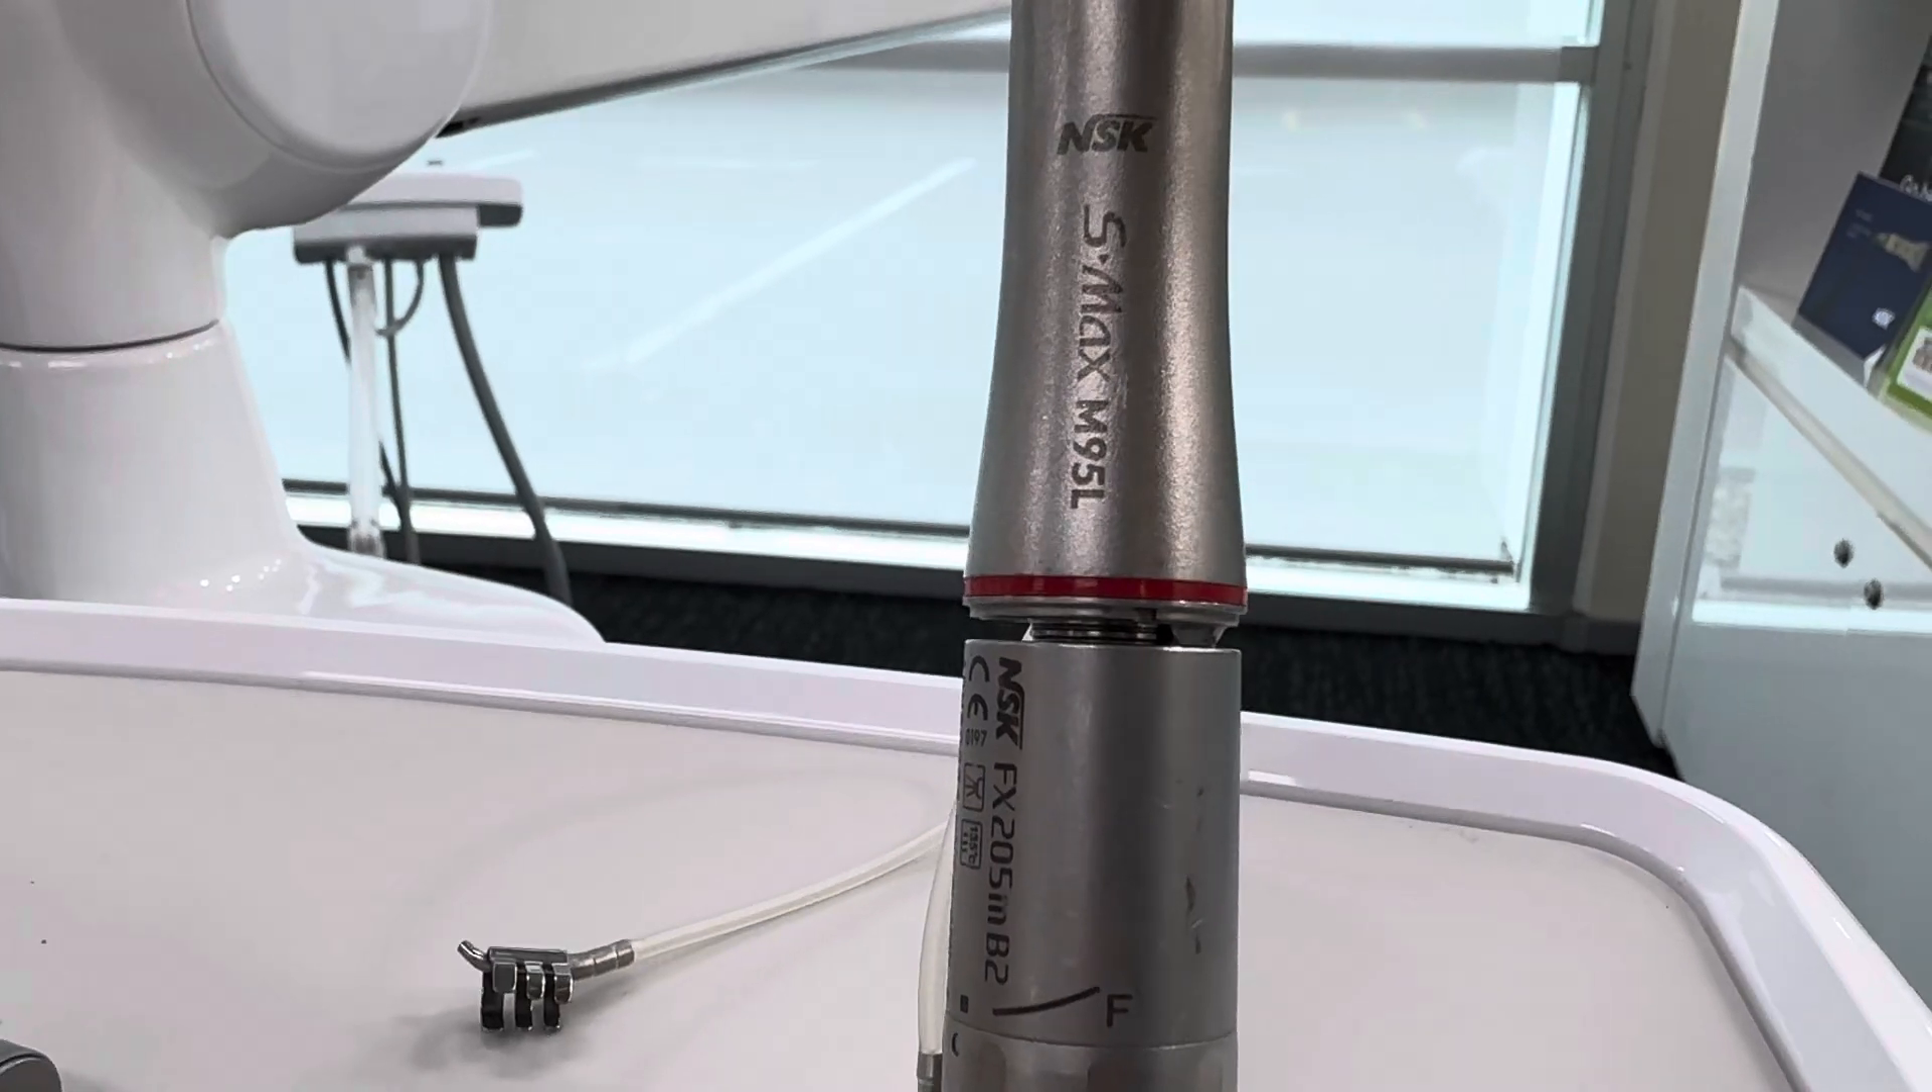It won't go all the way down.